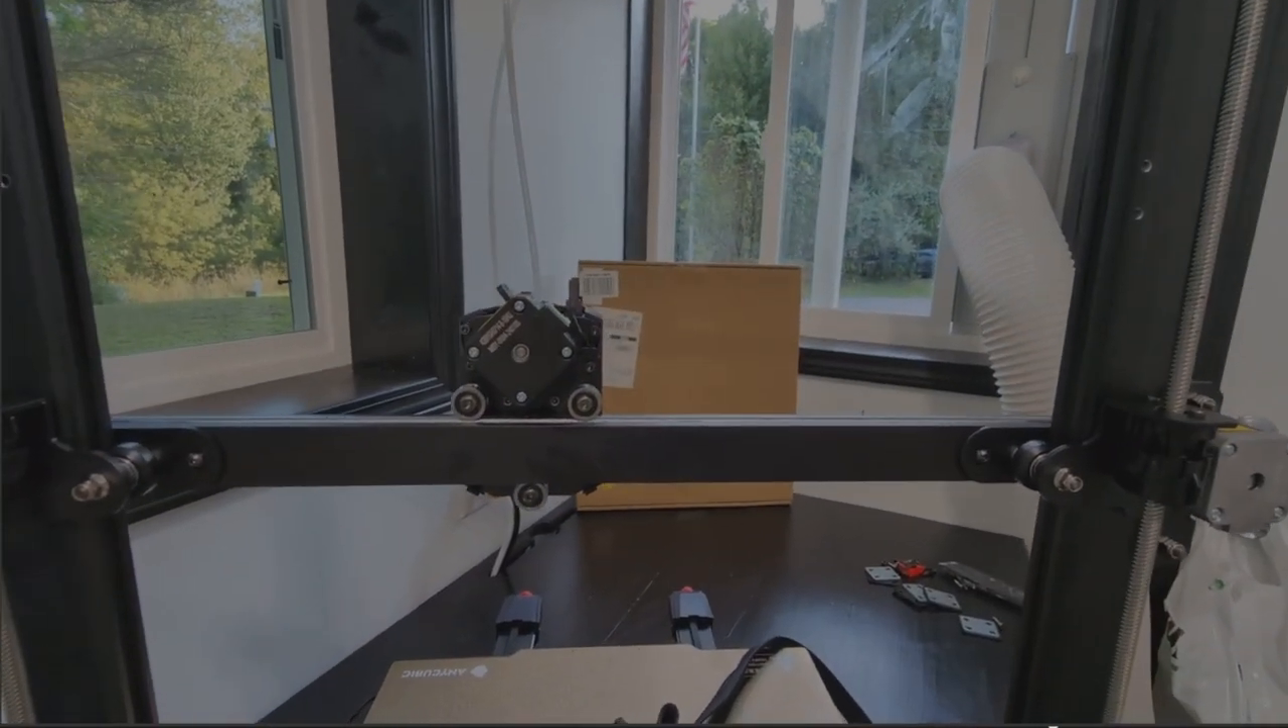There we go the print head is attached.